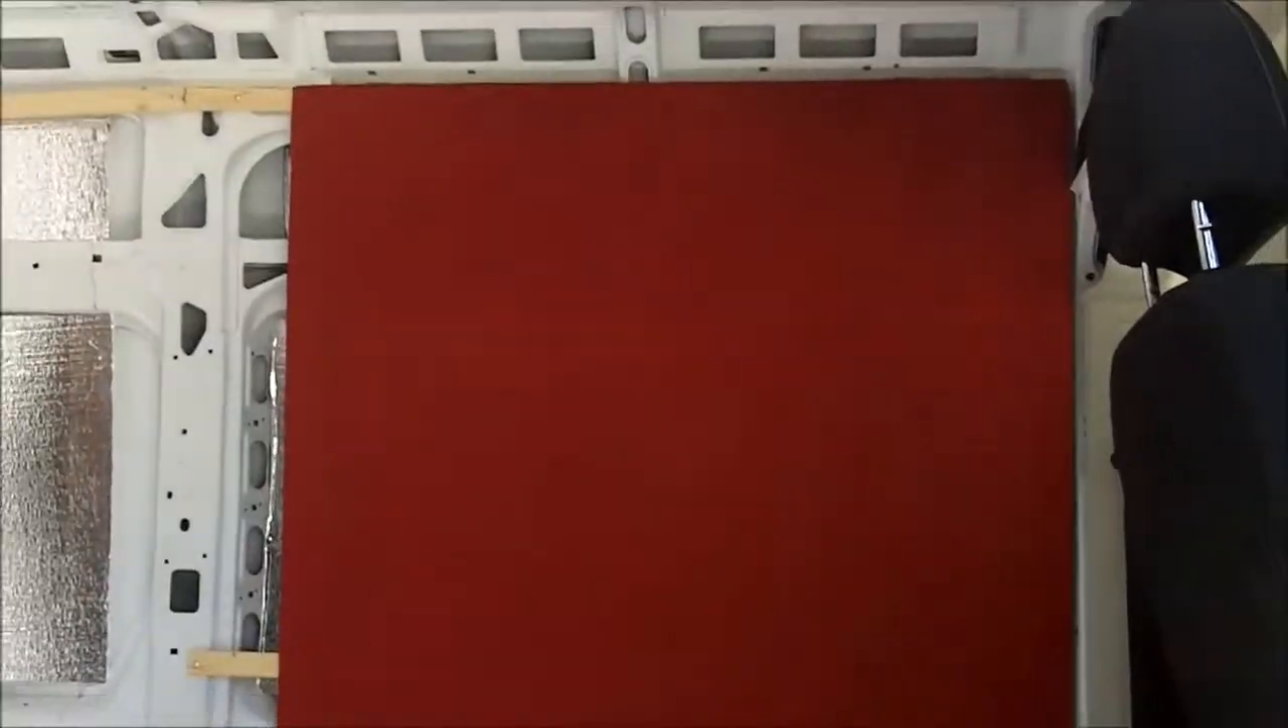Alright, we got our first panel up in our van.